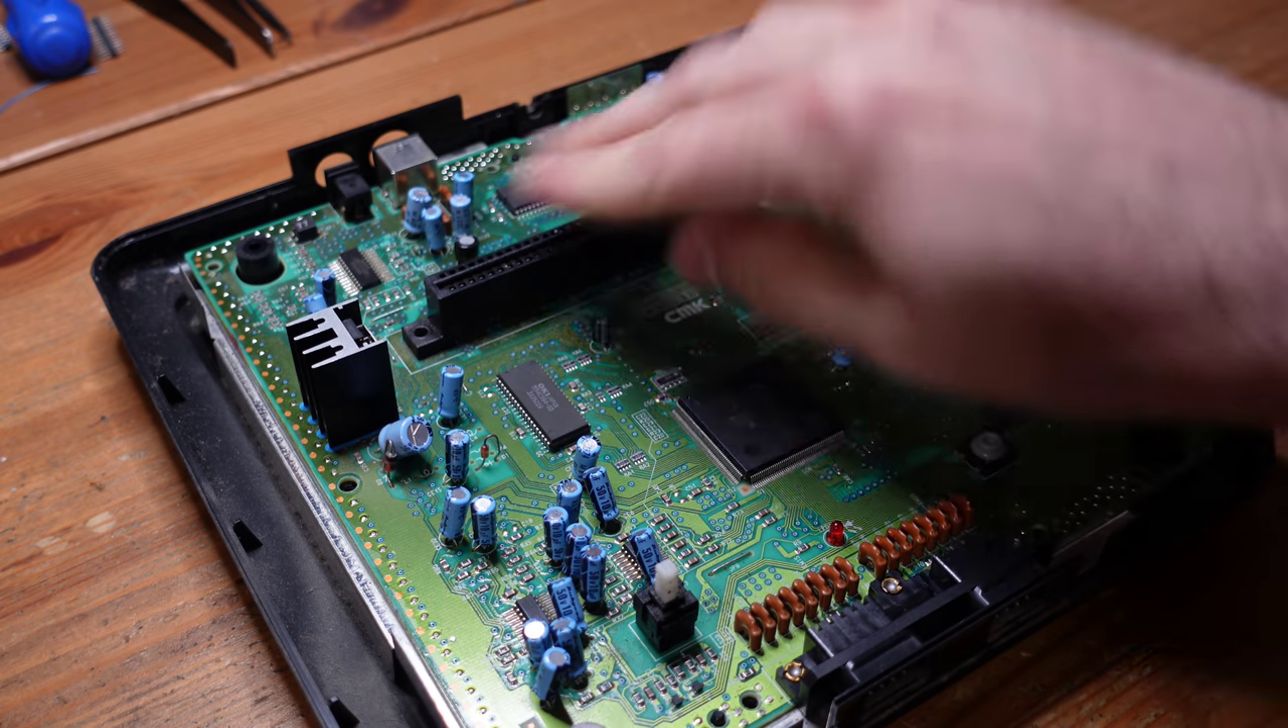All right so i've gone ahead and disassembled the sega genesis.